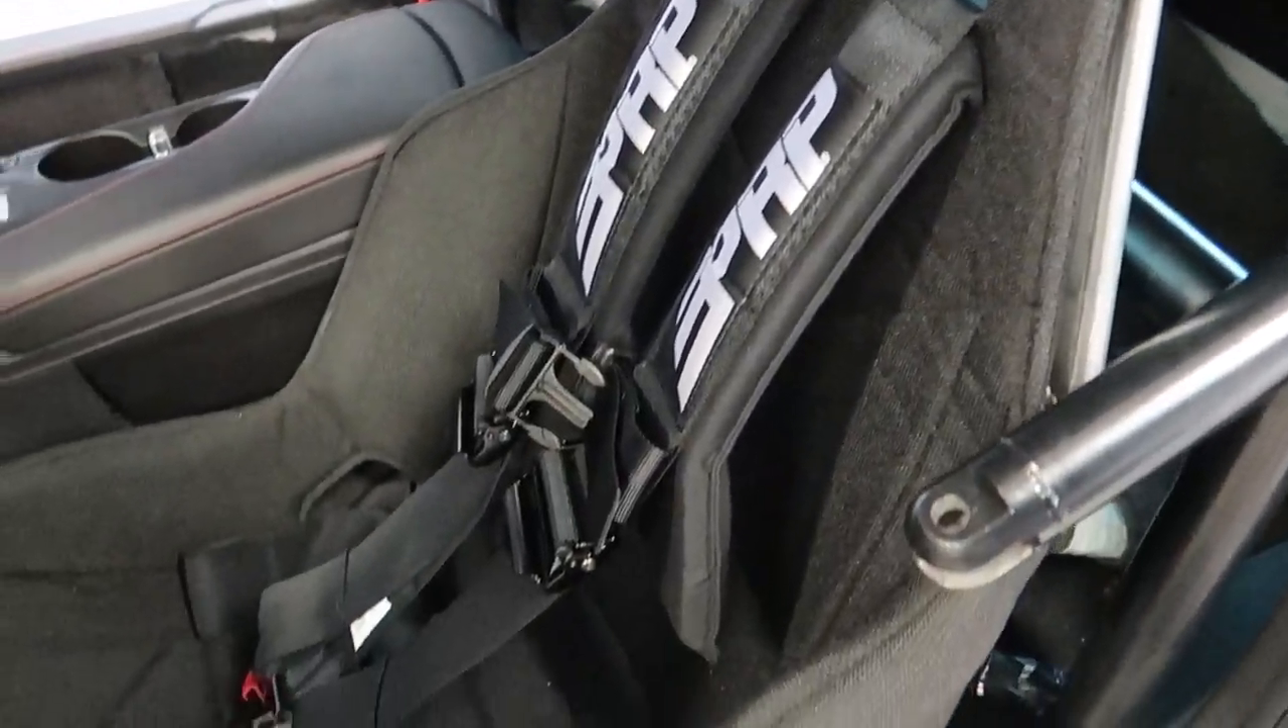But there you have it PRP seatbelts in position good to go for my size.